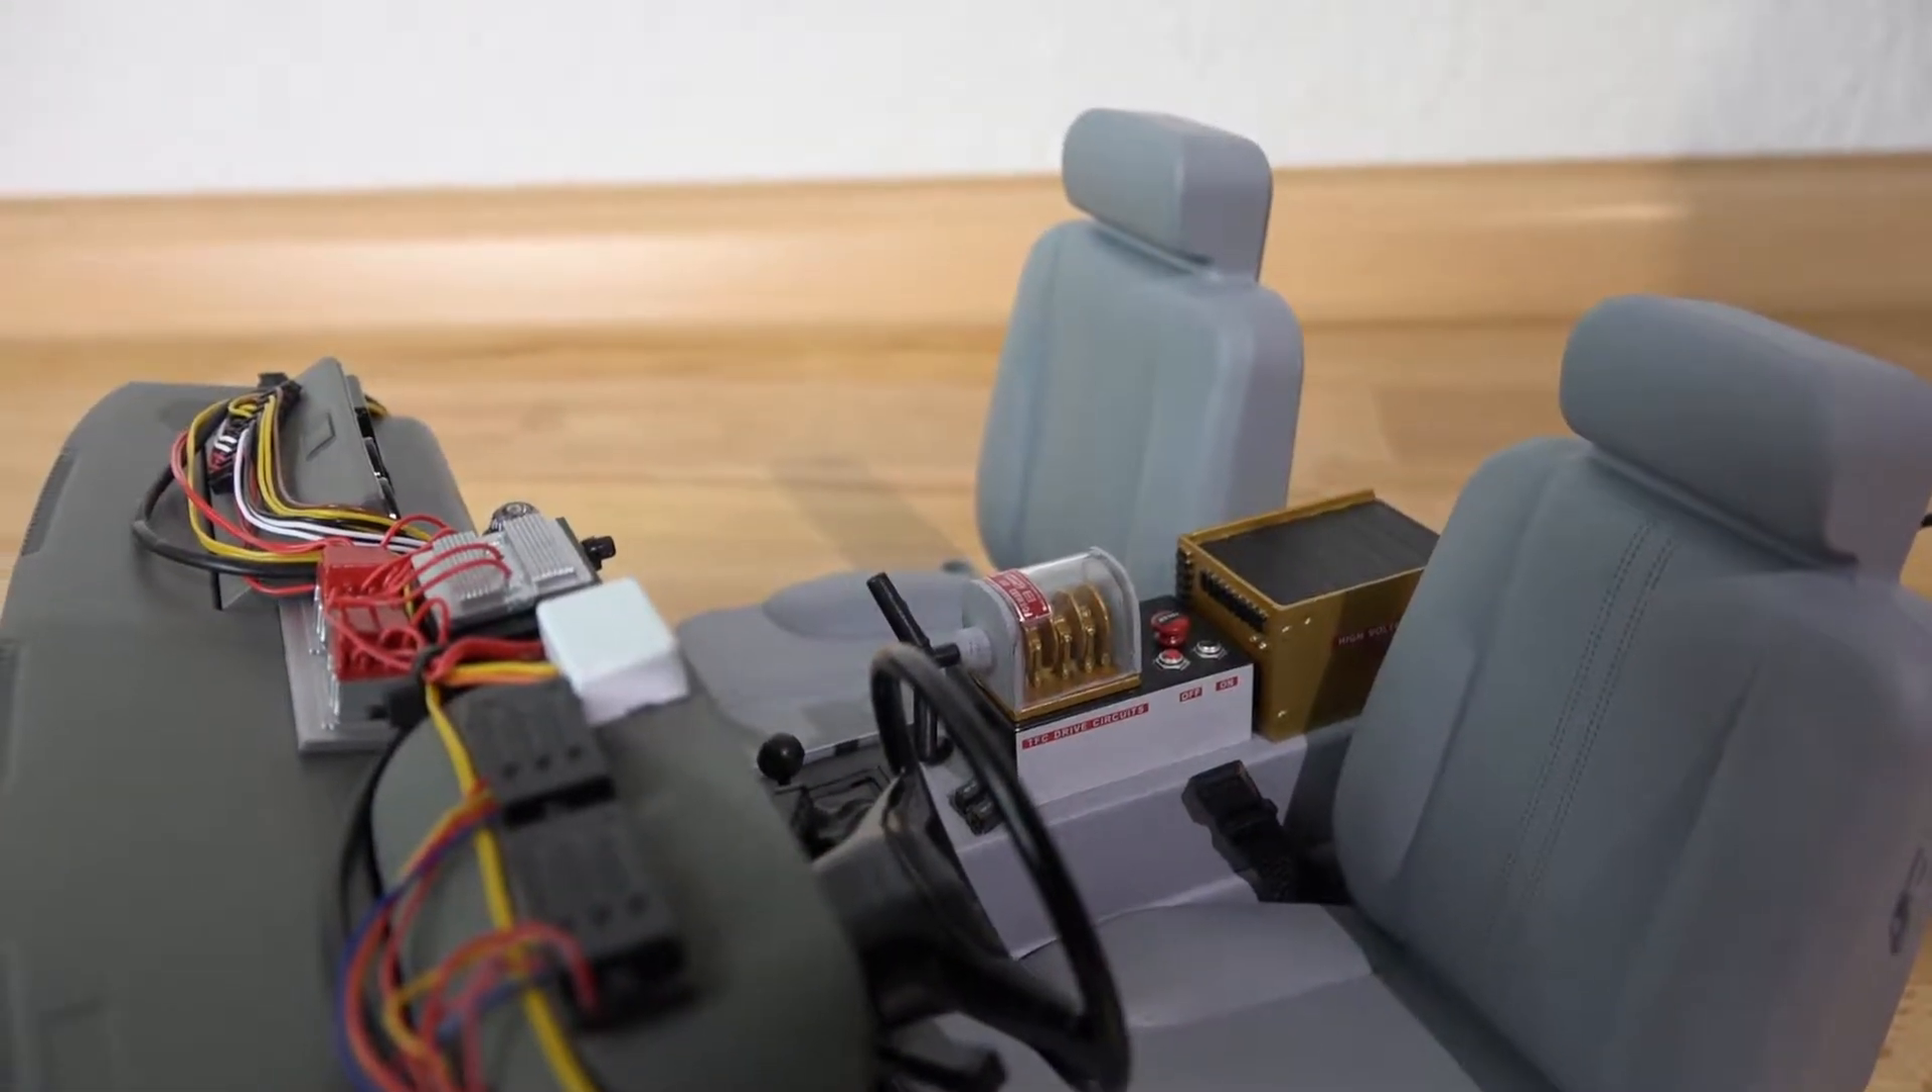So nach heft 50 und 51 sind jetzt die beiden sitze drin und zwar der fahrersitz und der beifahrersitz.